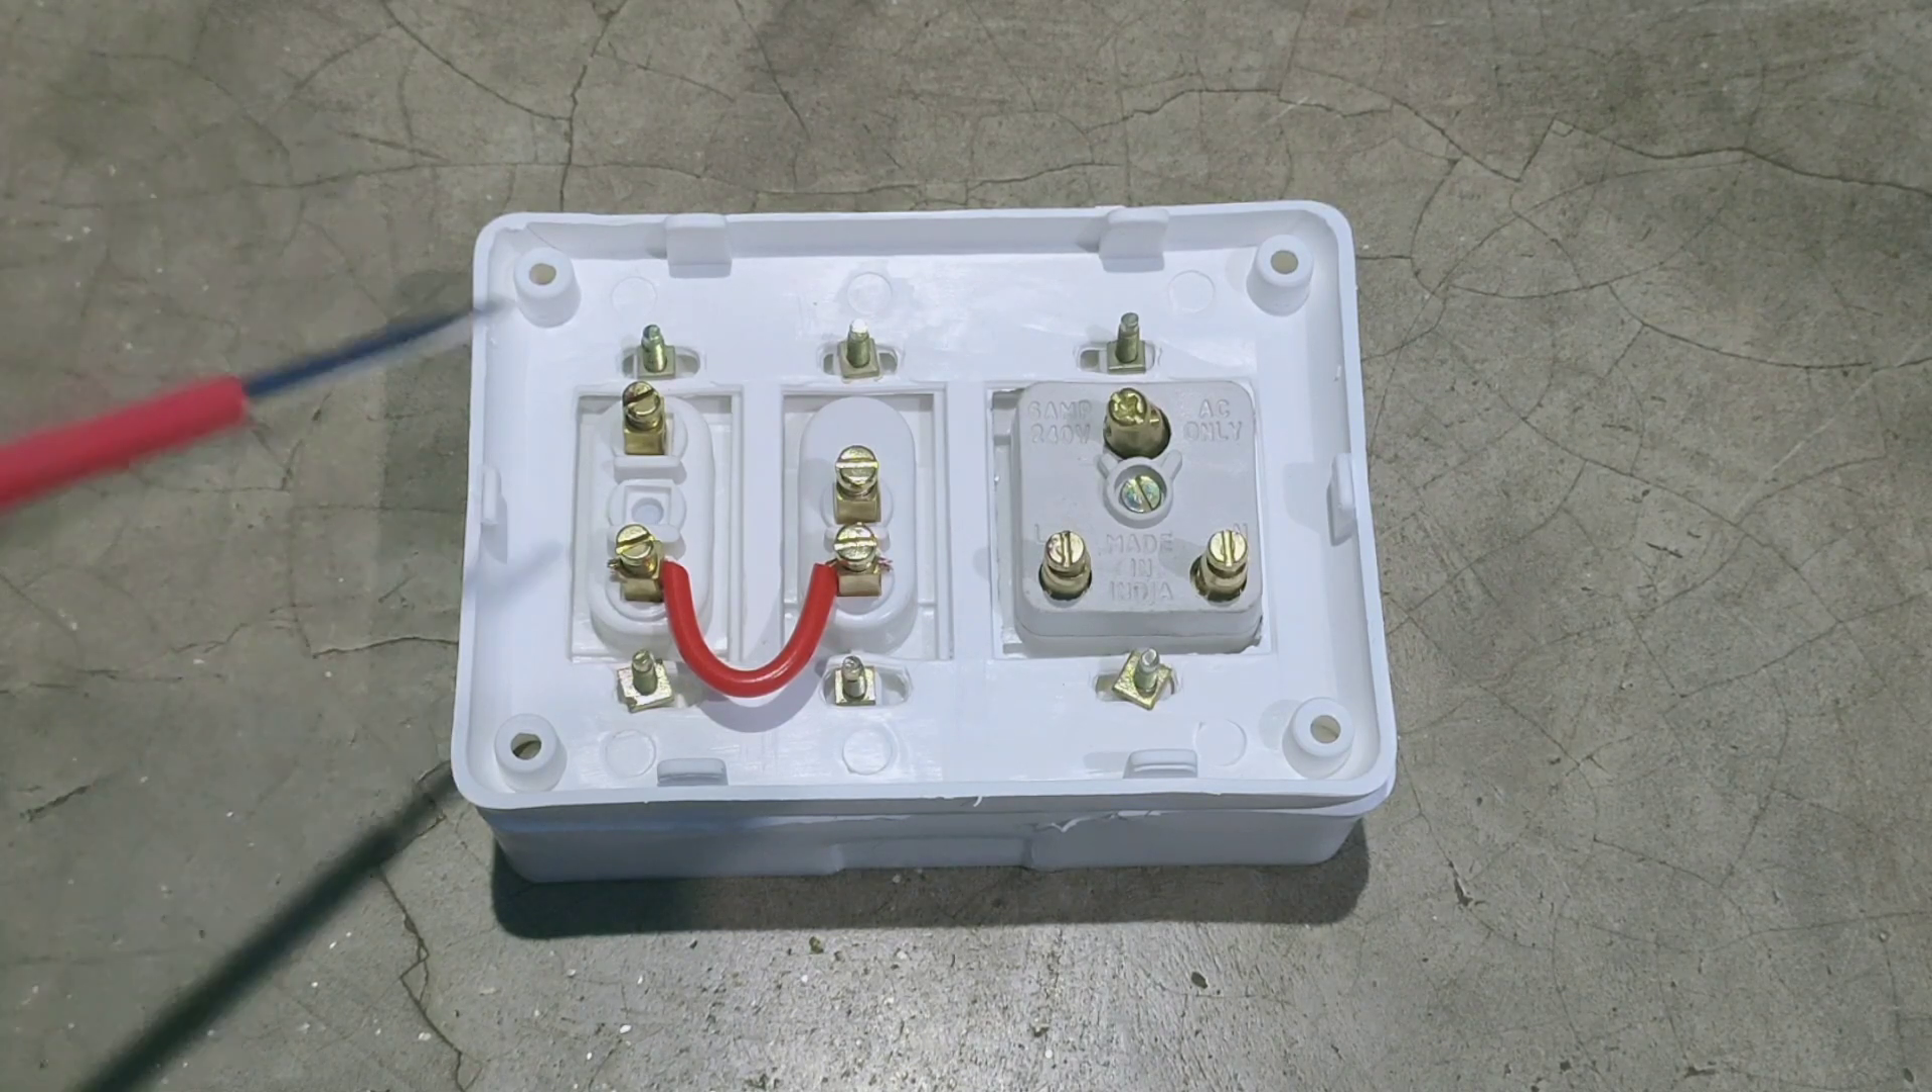मैं इंडिकेटर के नीचे वाले टर्मिनल और स्विच के नीचे वाले टर्मिनल में वायर को कनेक्ट कर दिया।